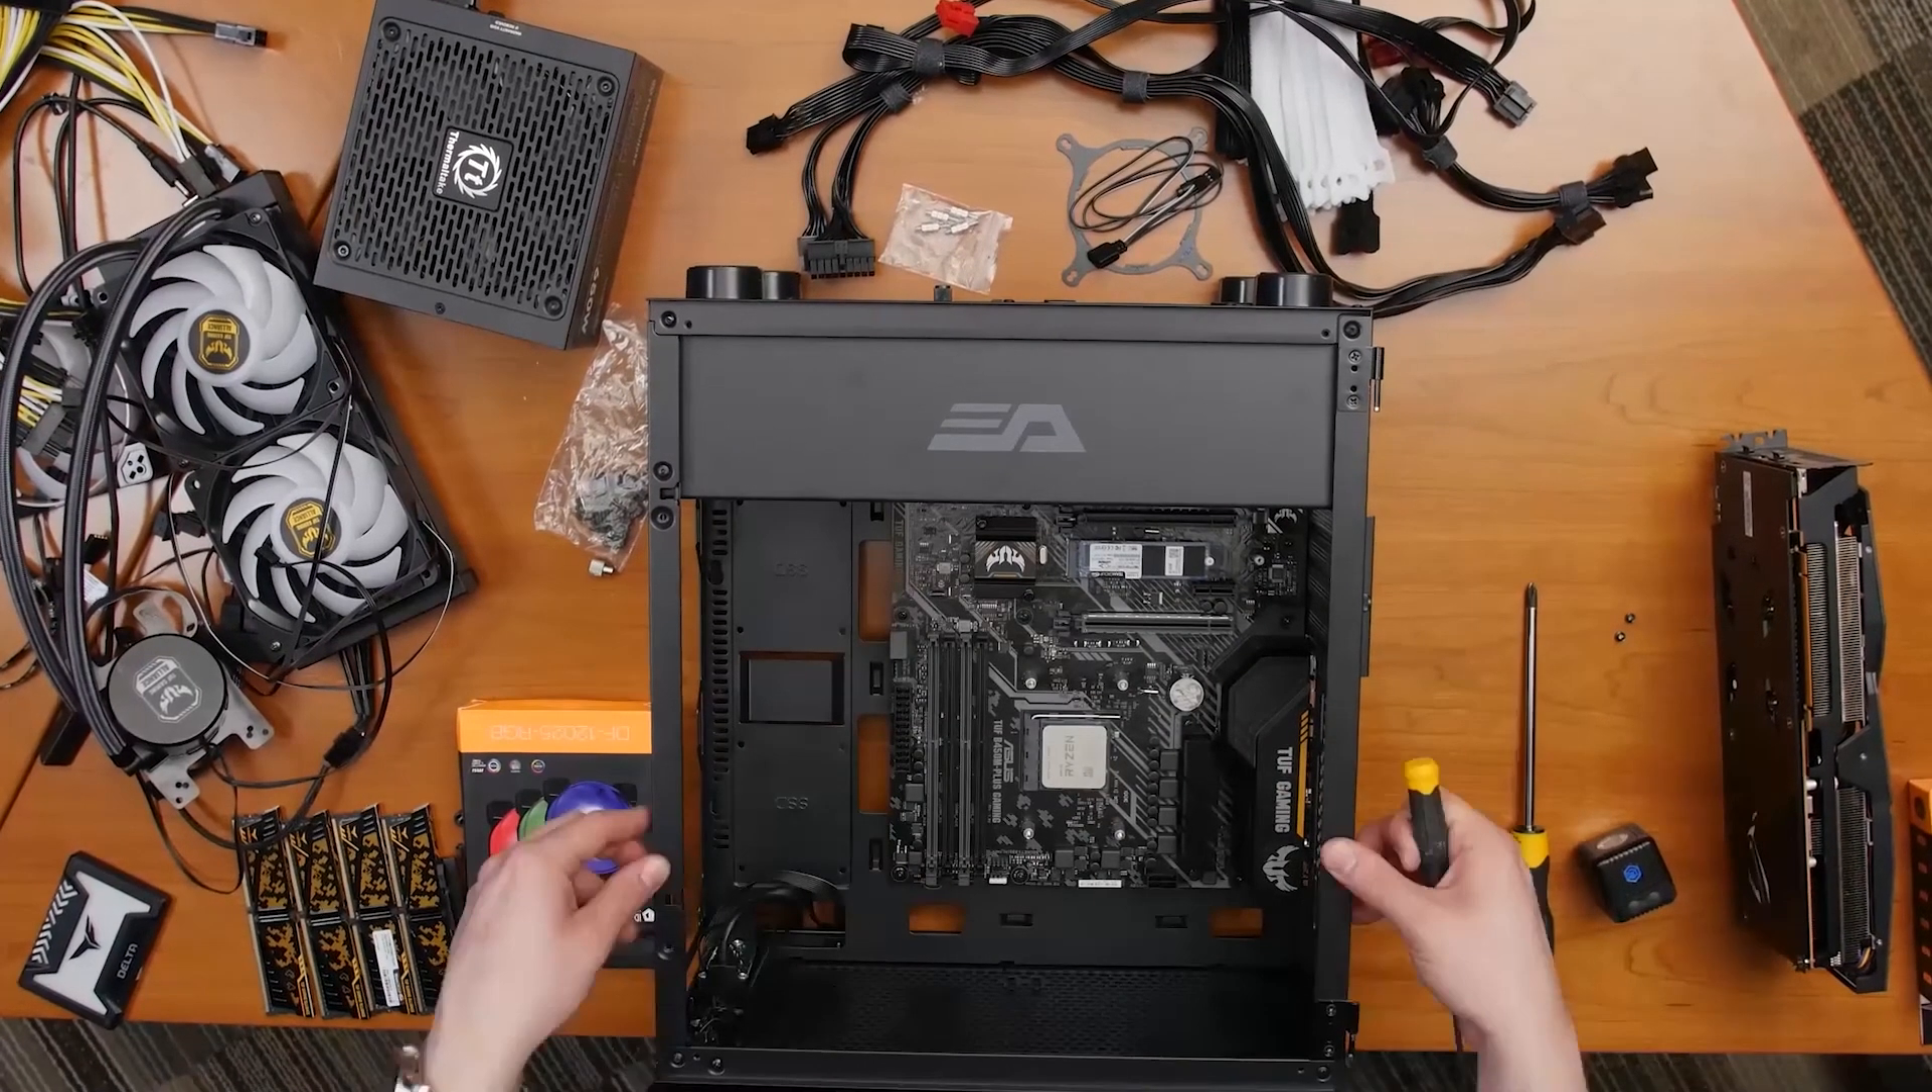We can see here that the guy is currently installing the motherboard with the CPU and the SSD already installed, but some key parts are still missing.